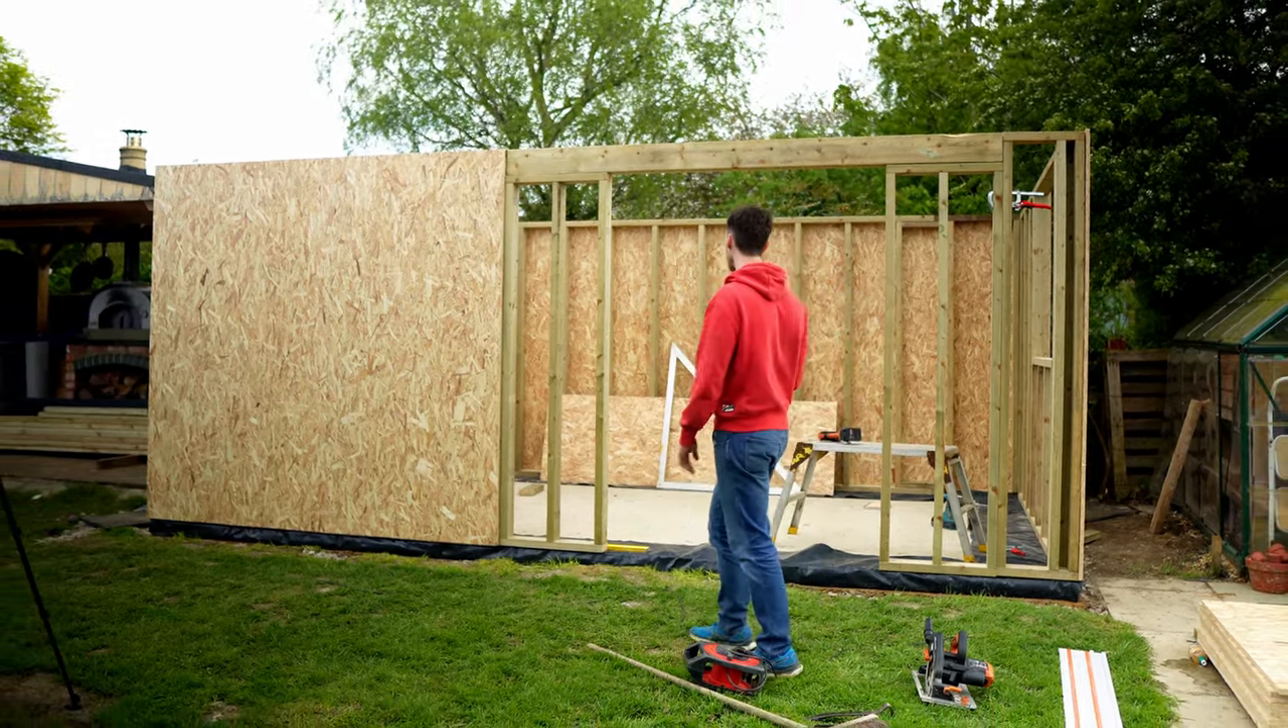We have got most of the walls and framing done in the six hours that we allotted today.